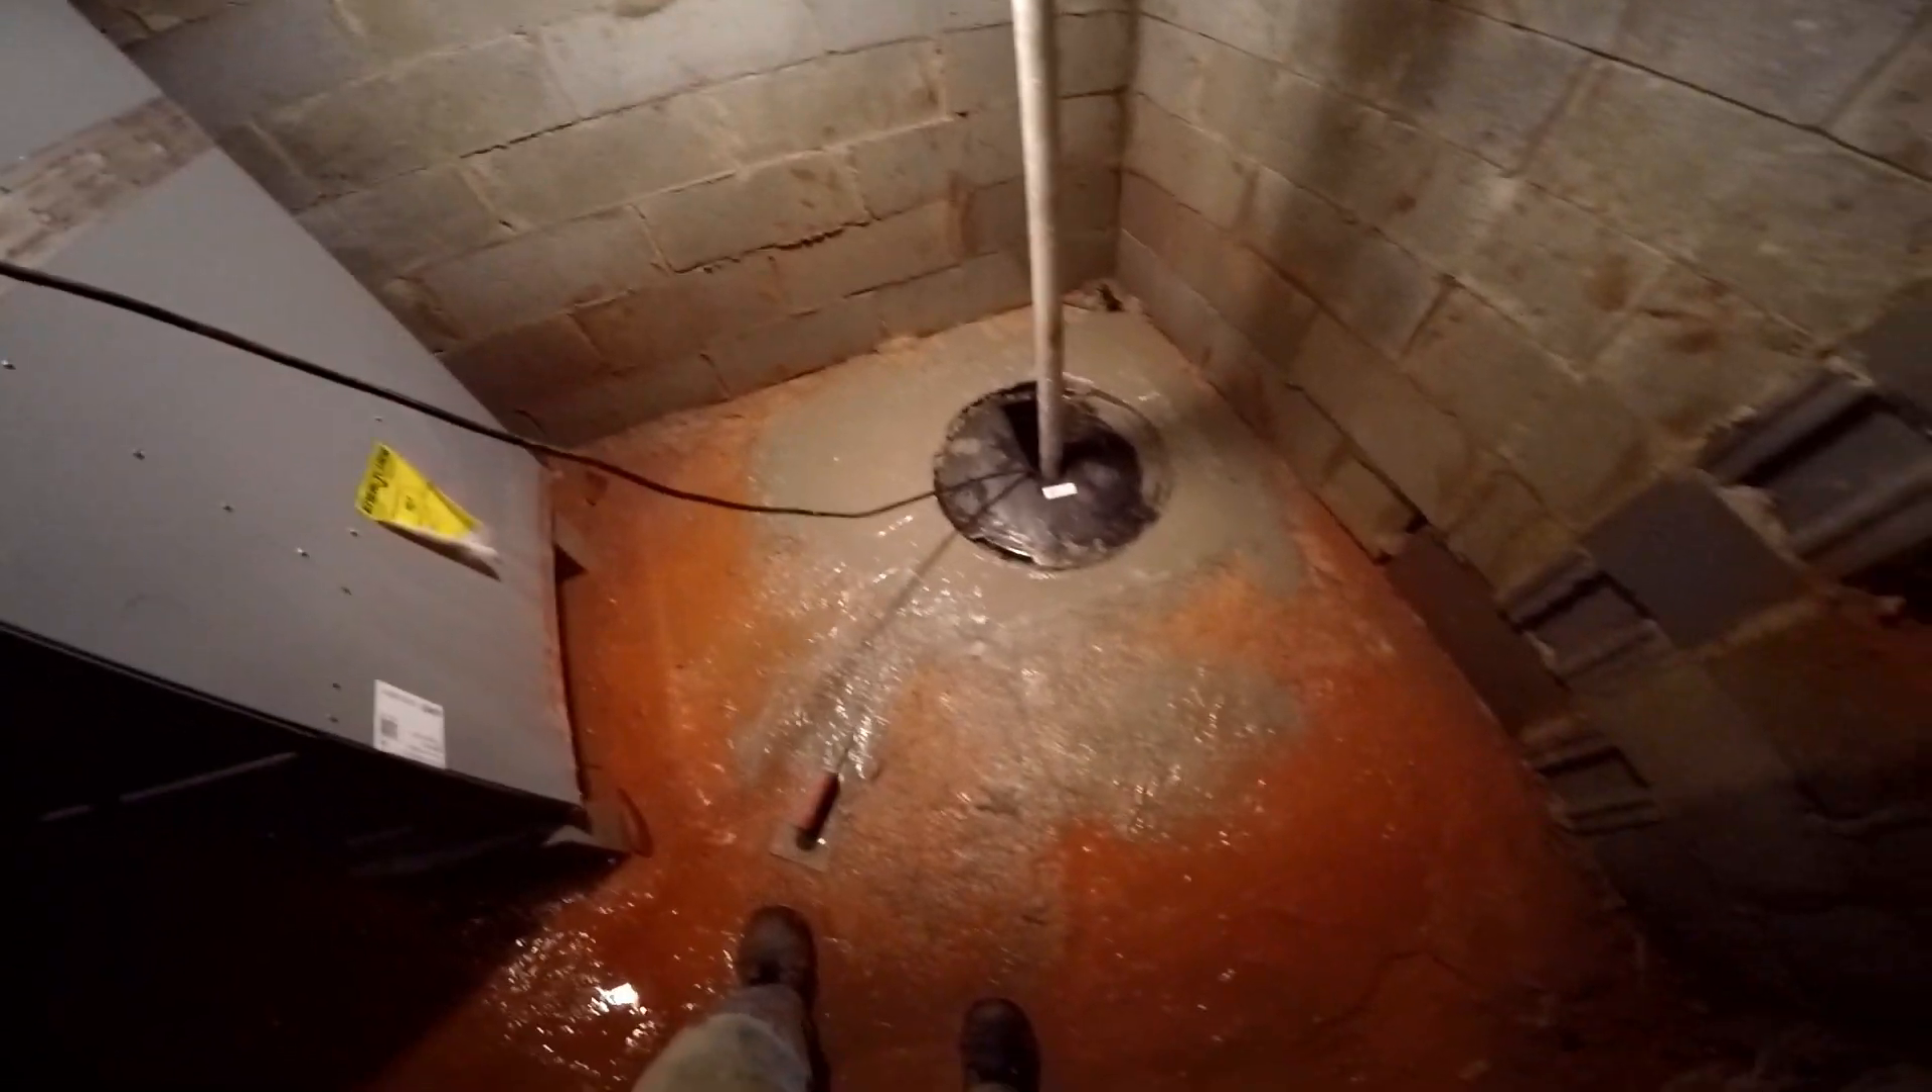So here's our sump pump installed. We've got the concrete back setting up.